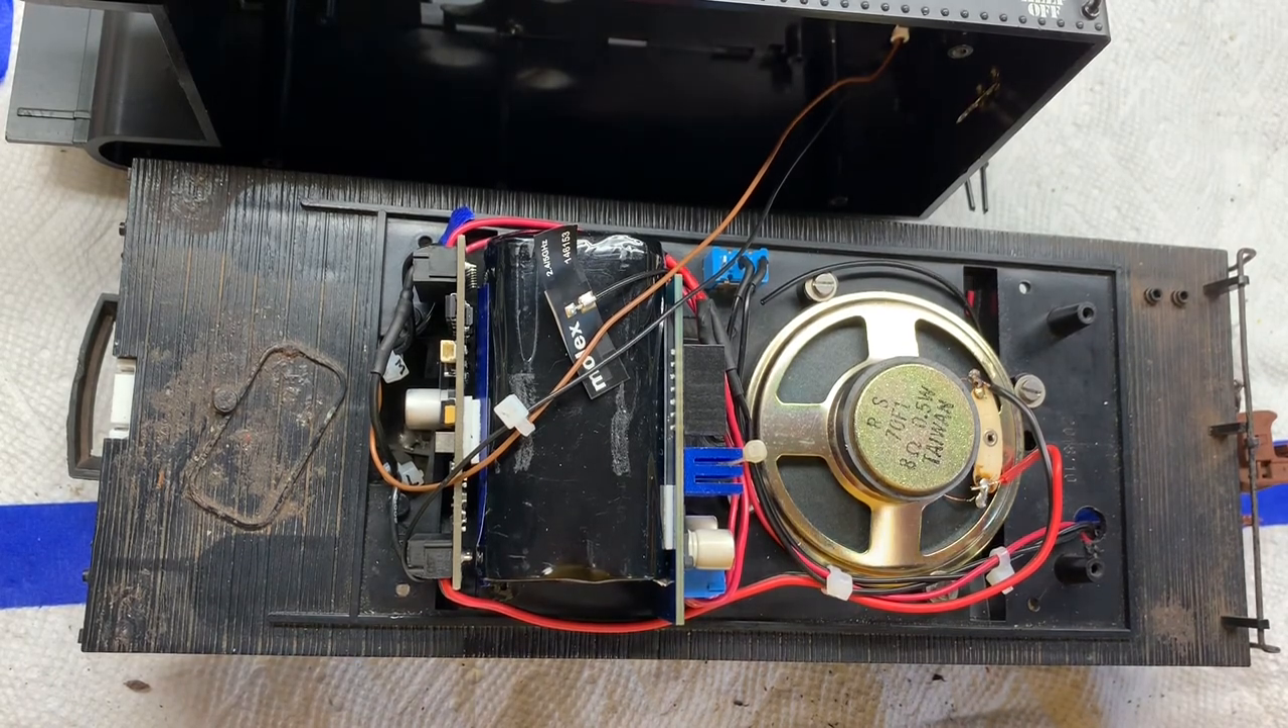And here we have the tender all wired up.